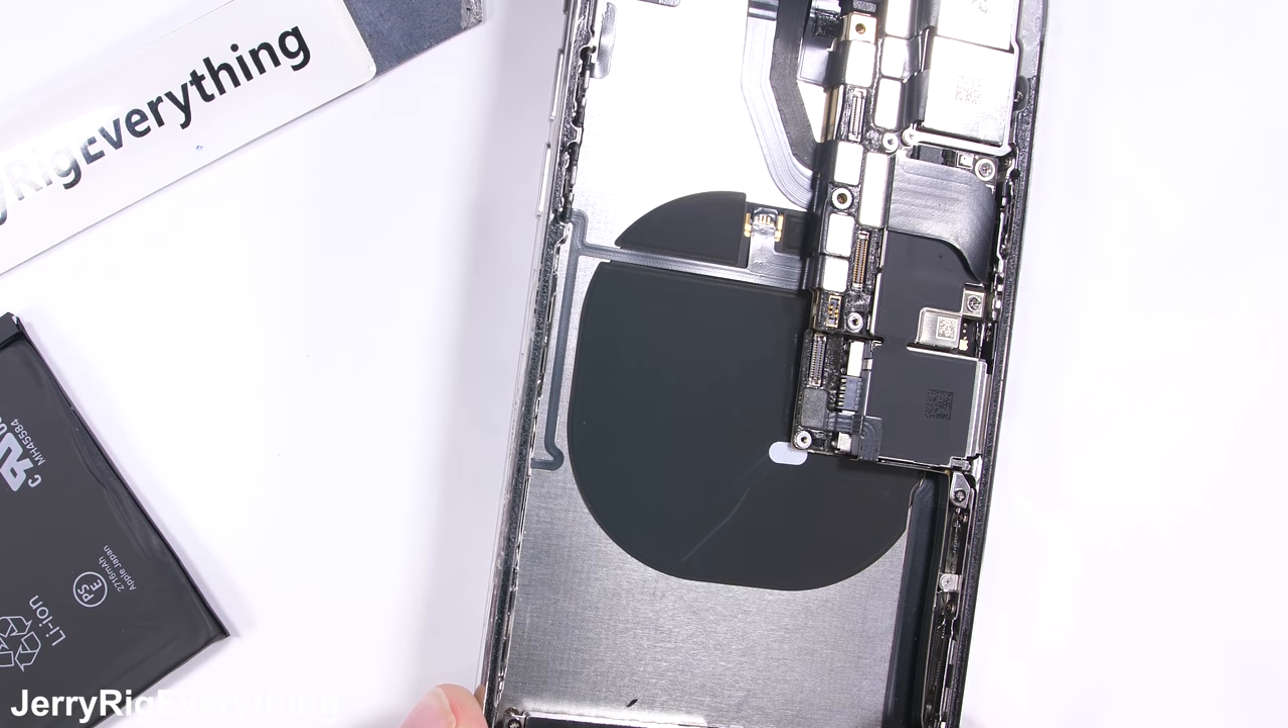And now the battery is out.